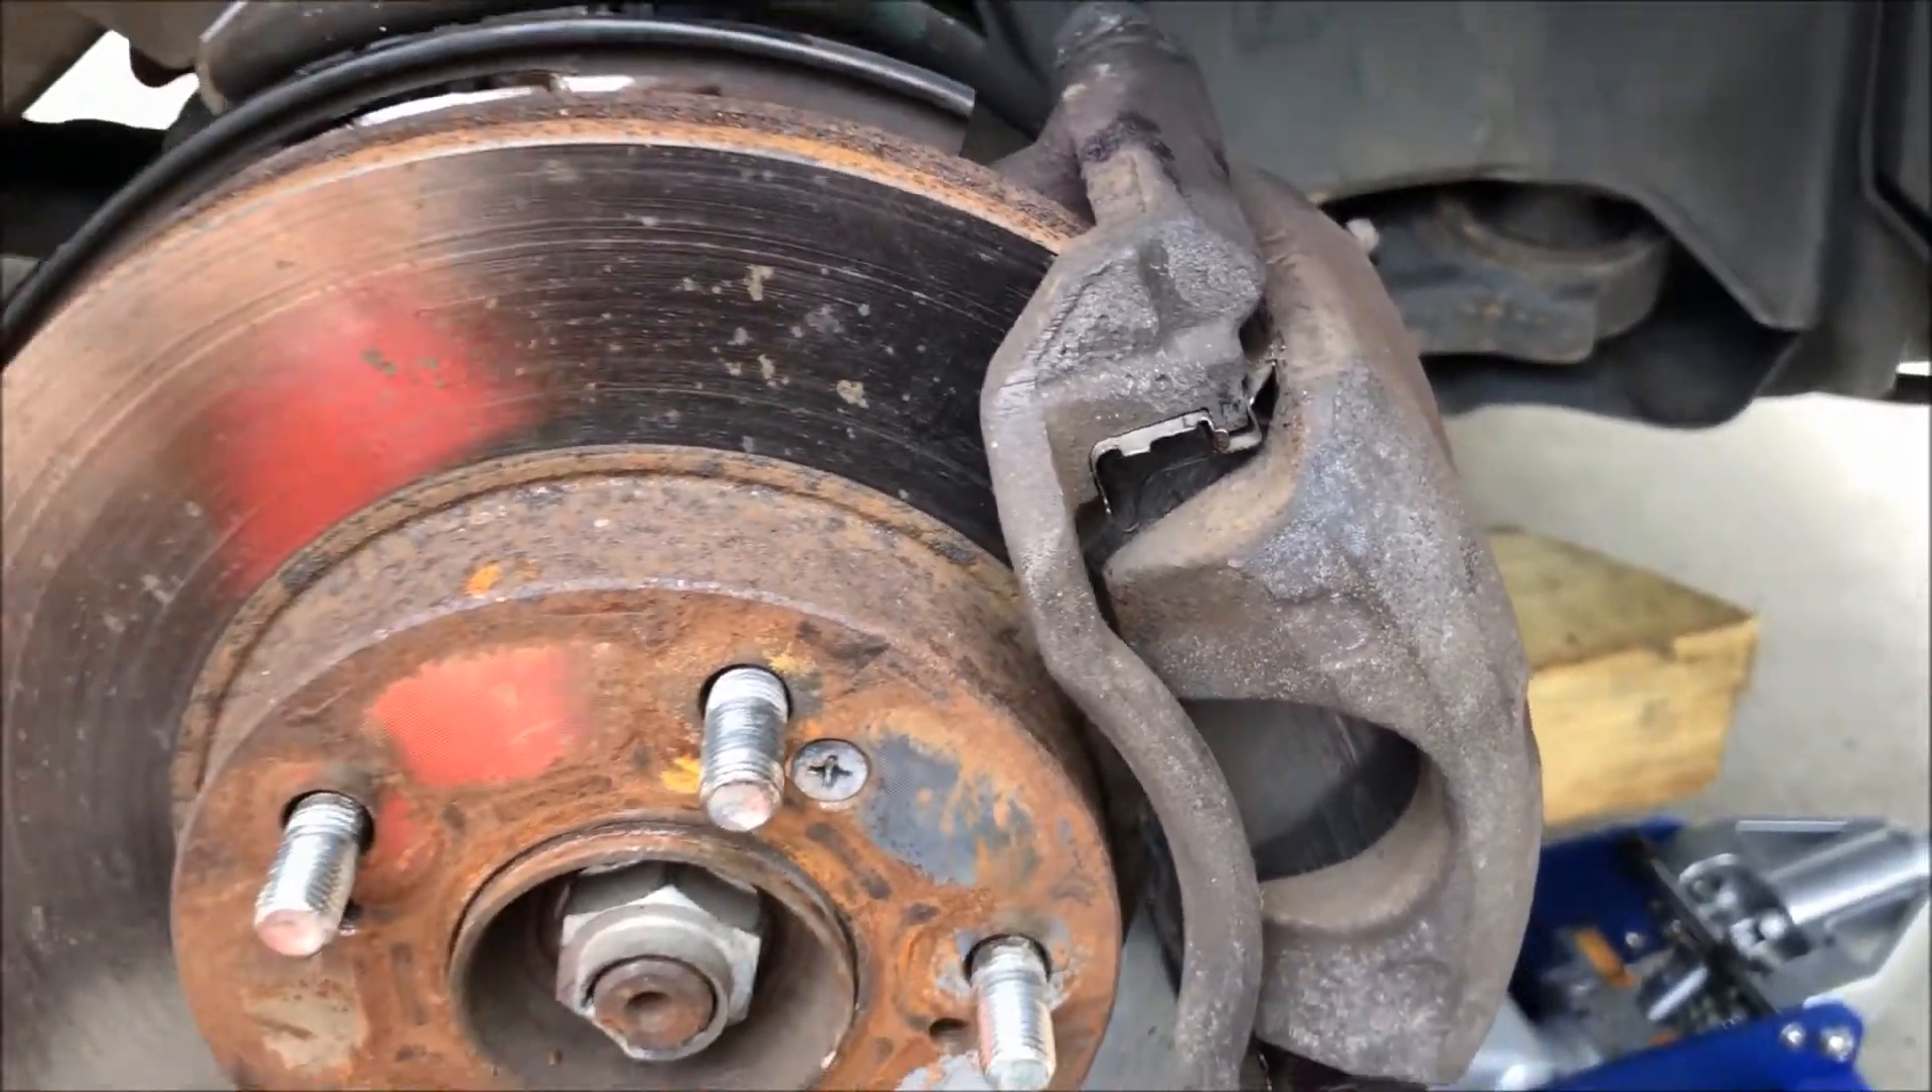Okay brake is reassembled um much easier to turn no dragging sounds although that probably should be replaced and I'll make that recommendation to the uh to the owner but at least the noise will not occur anymore.